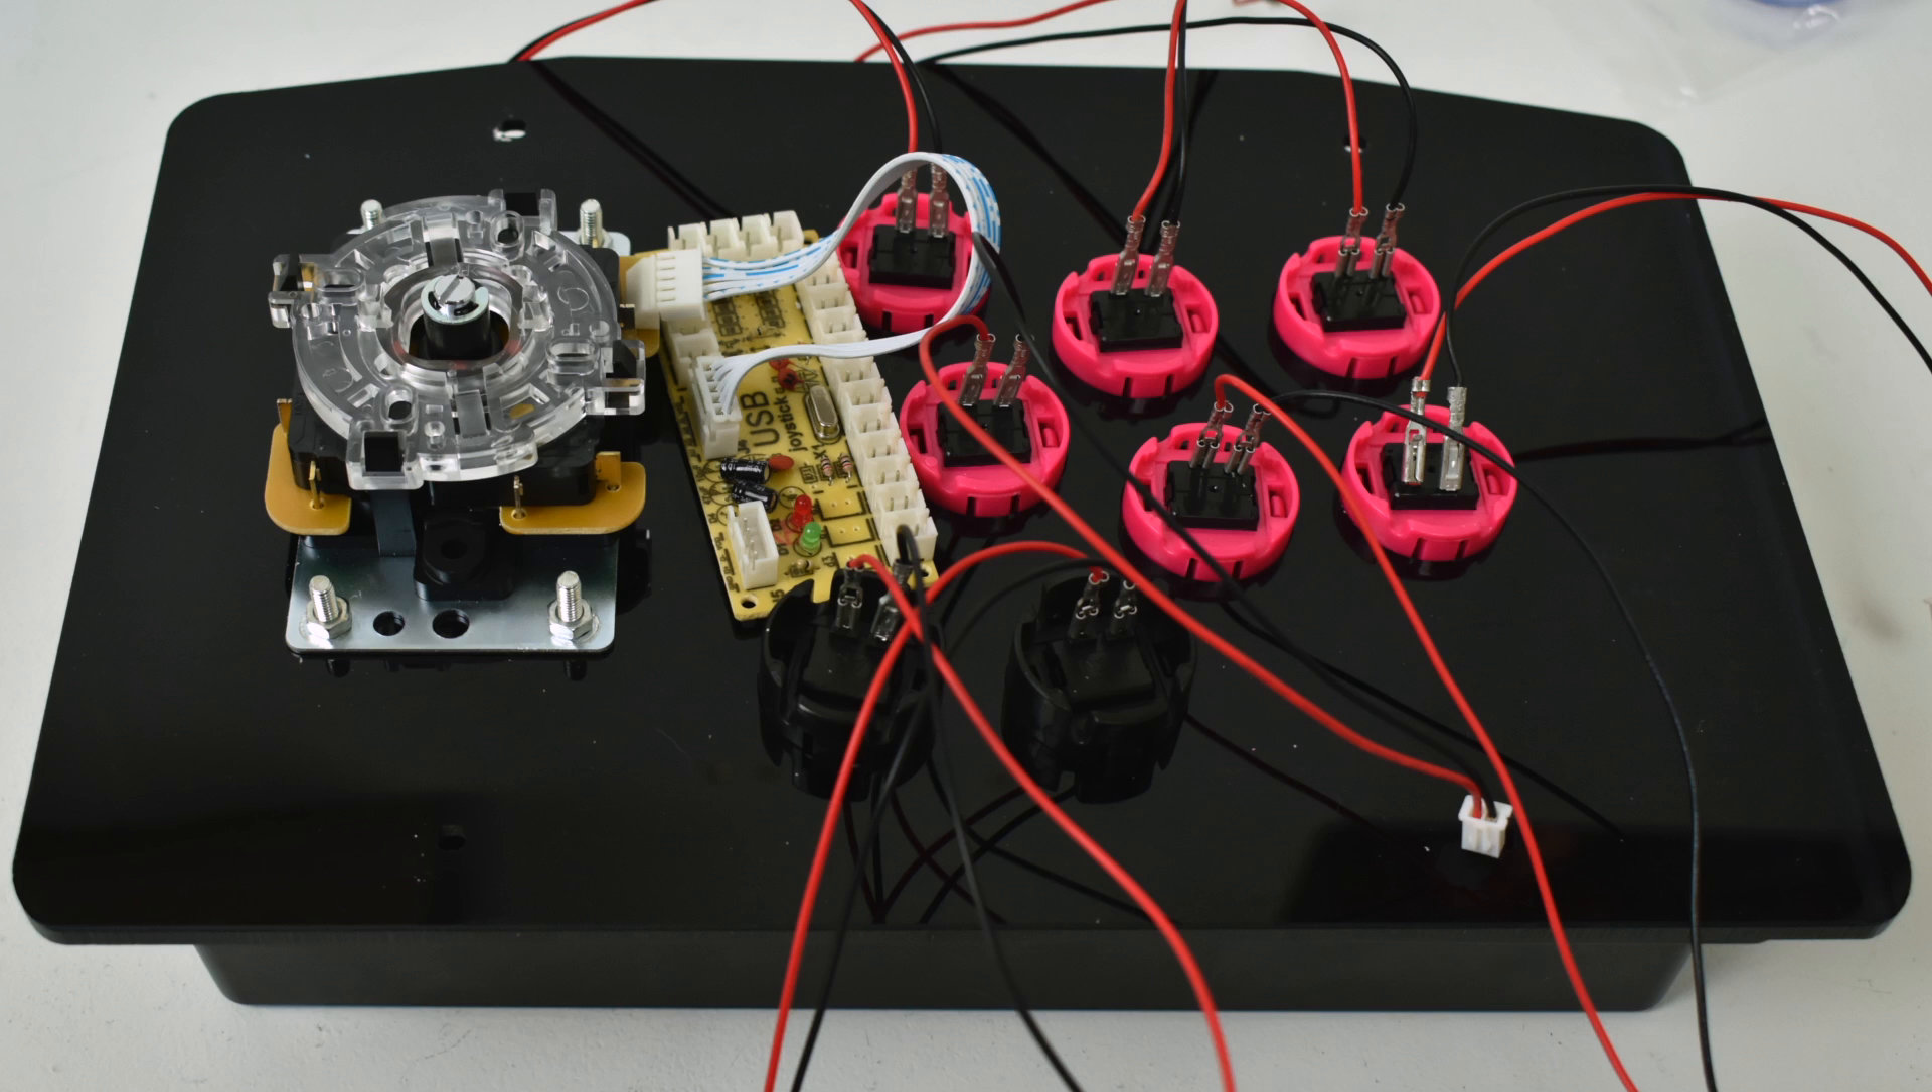My USB encoder board will be mounted right here. I just put a couple dabs of hot glue on it. It fits perfectly.